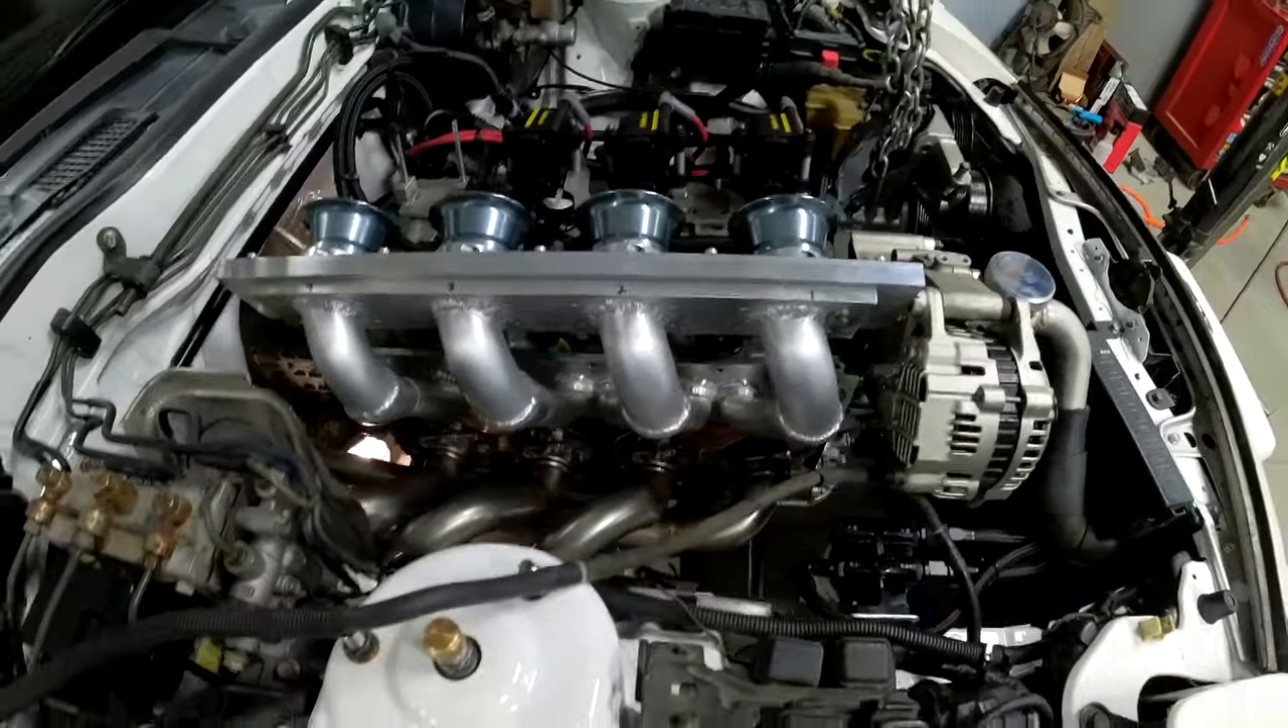On my way through town picking up the pilot bearing, I stopped by and the intake manifold is already fabricated and welded up and it looks so good.